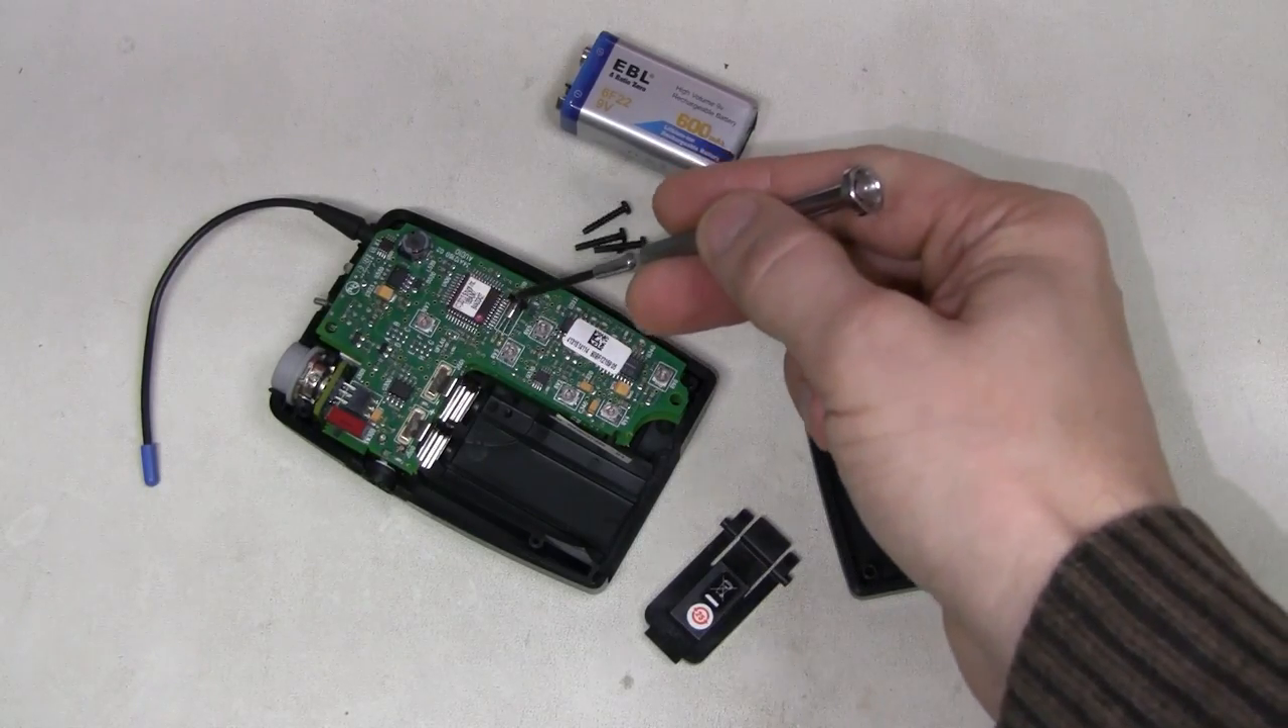Here I took the cover off the transmitter.